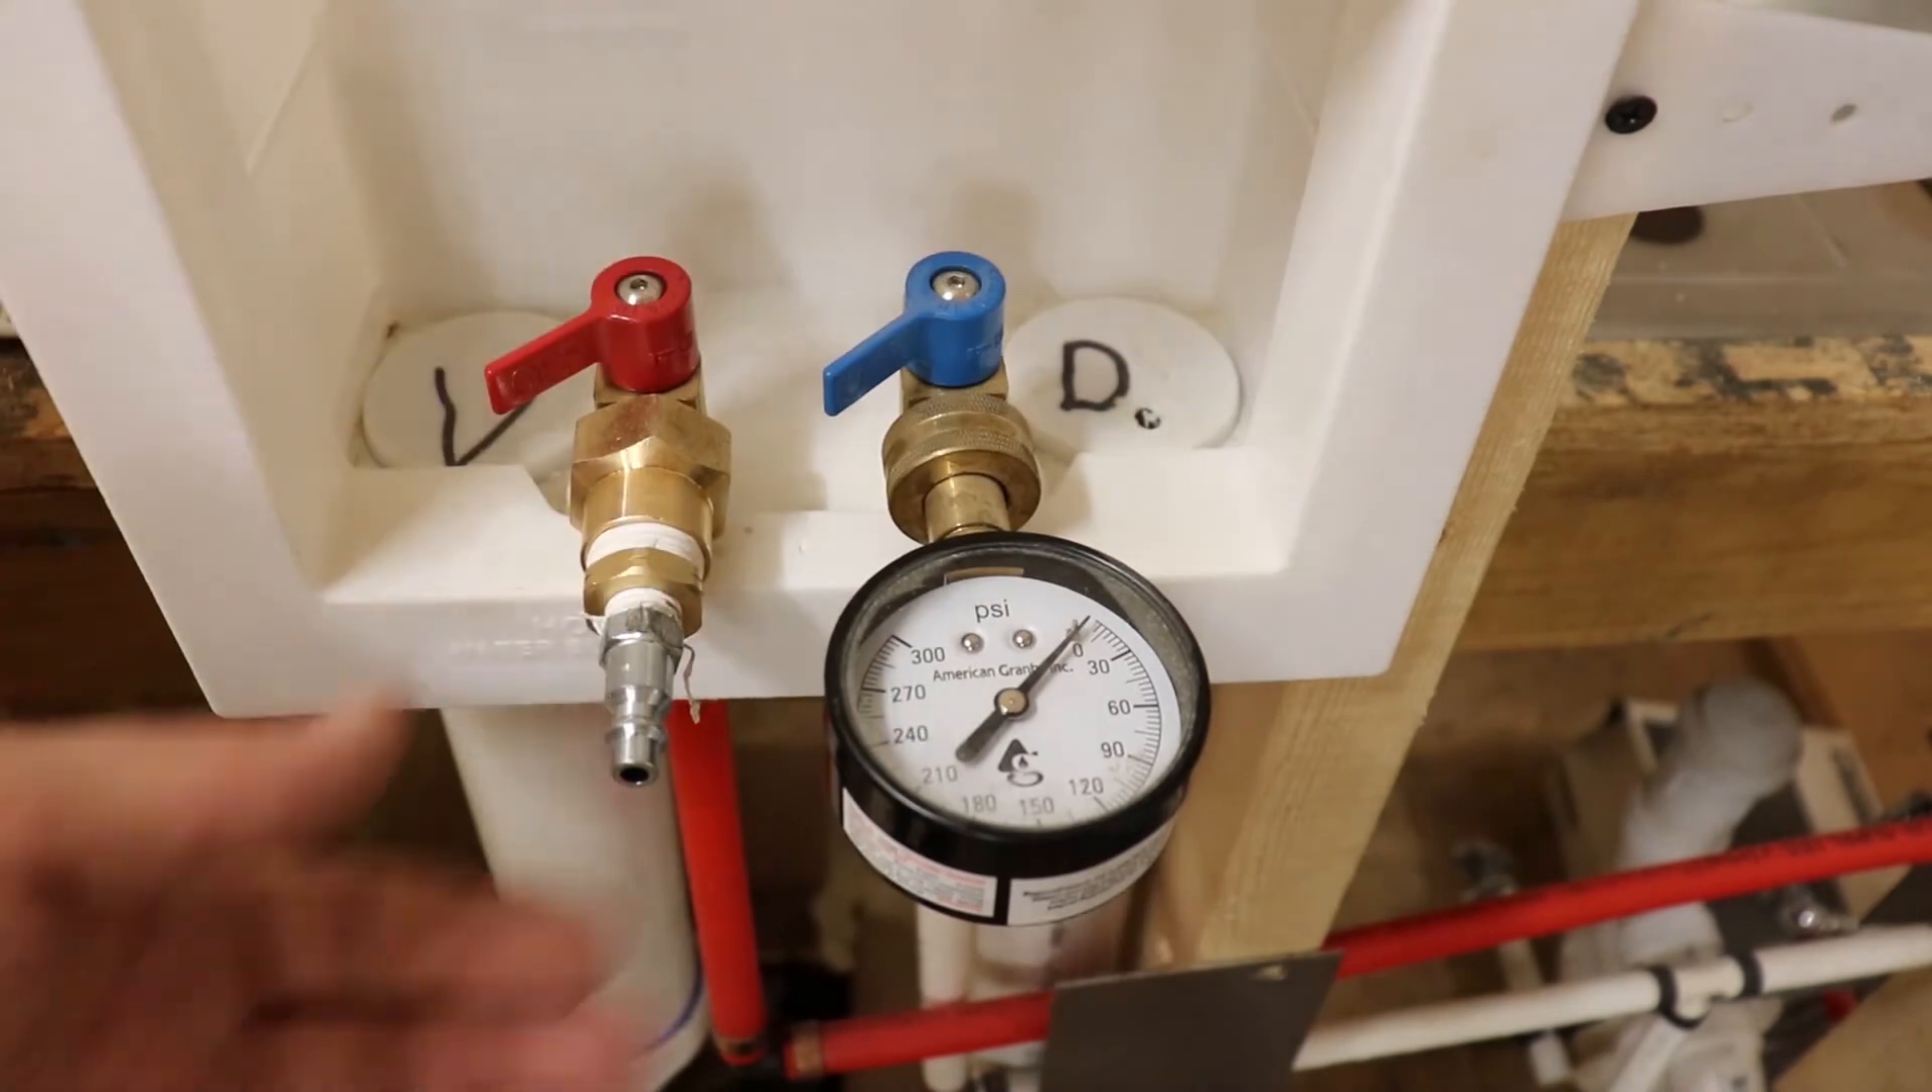I've got my gauge hooked on one side. I've got my adapter hooked onto the other. My valves are off.